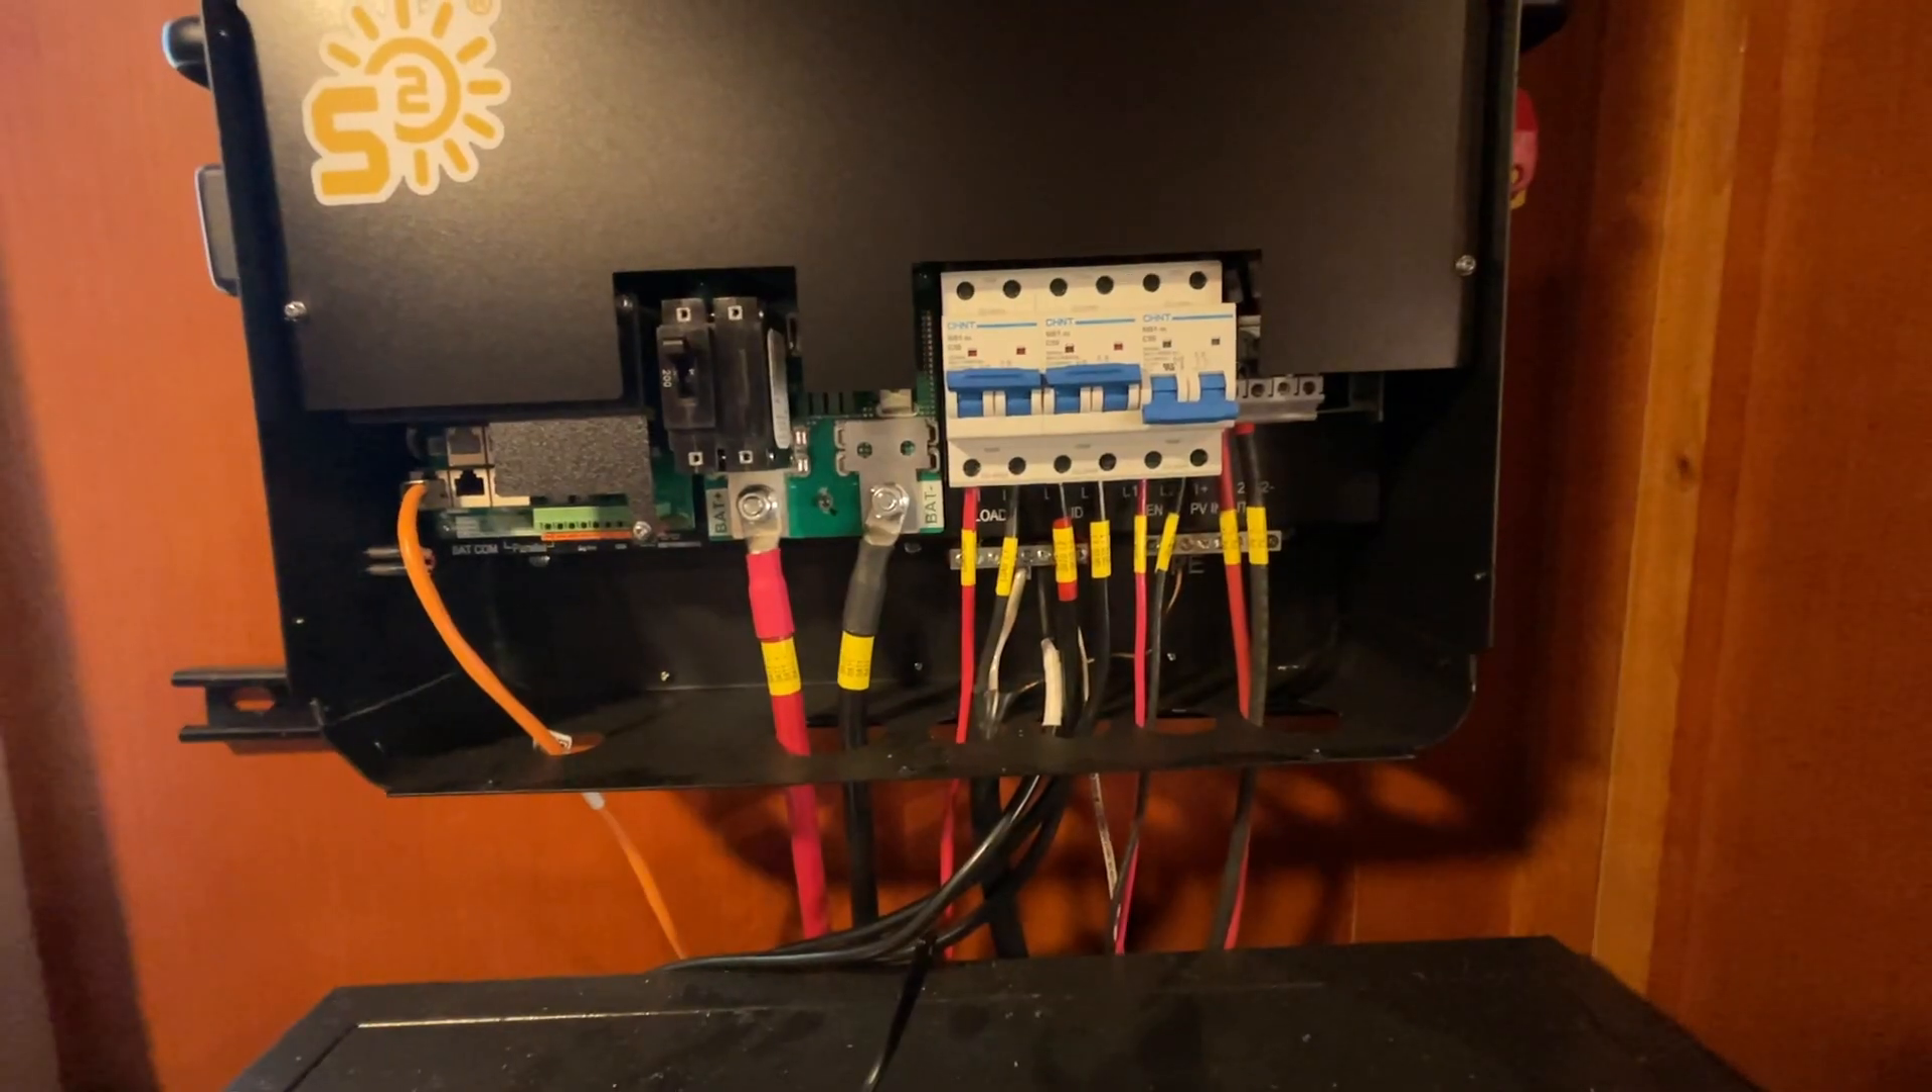So, as you can see, we have successfully applied our labels on here.